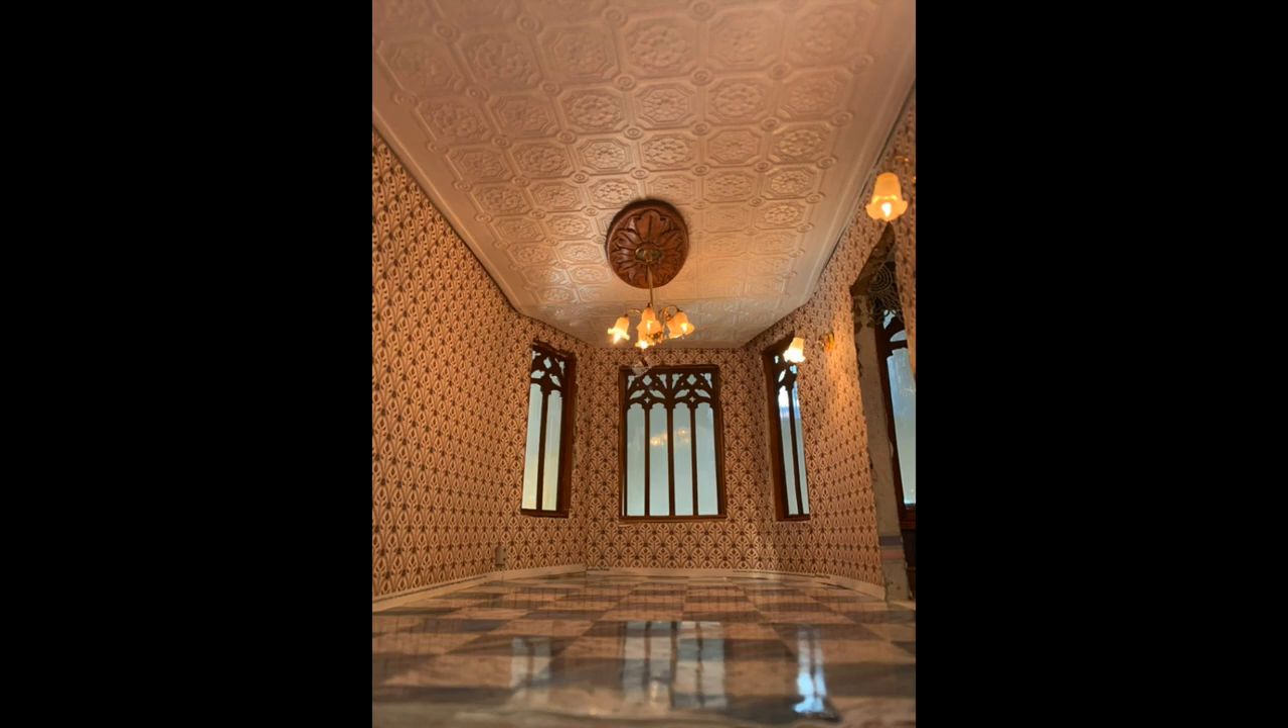The wallpaper was finished and a faux marble floor was put down.